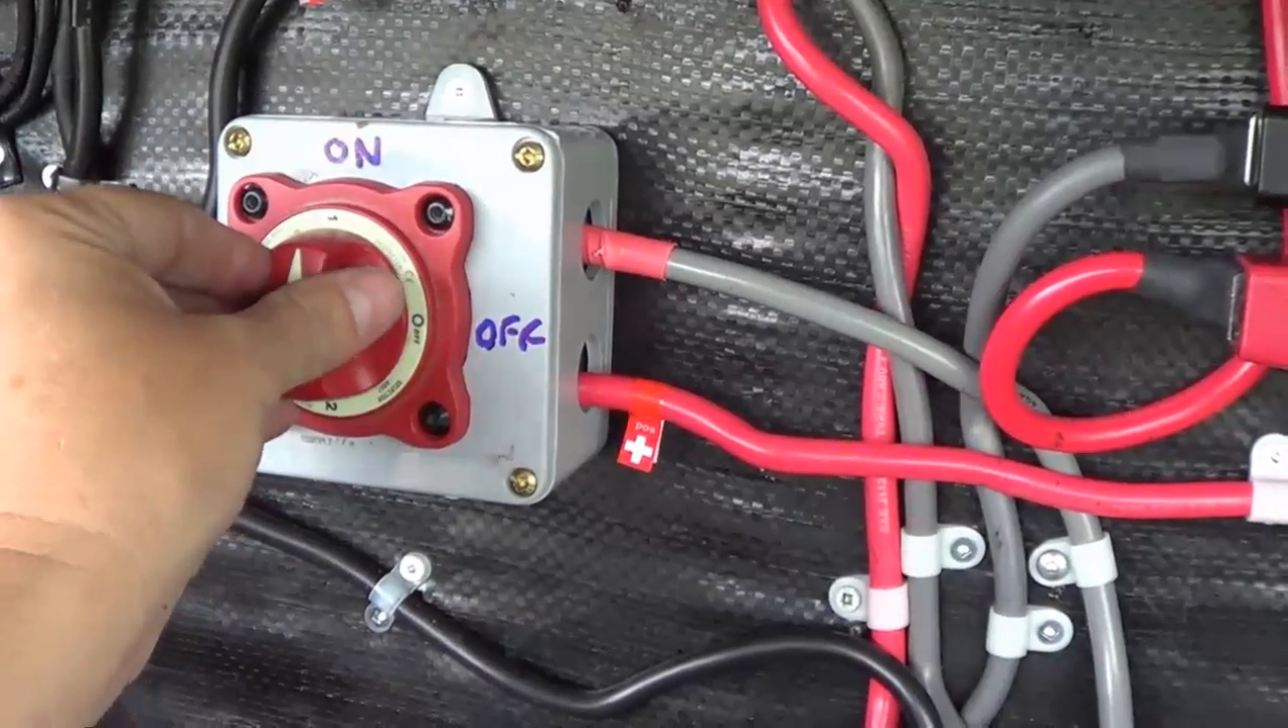I got the on off switch in place there and mounted.